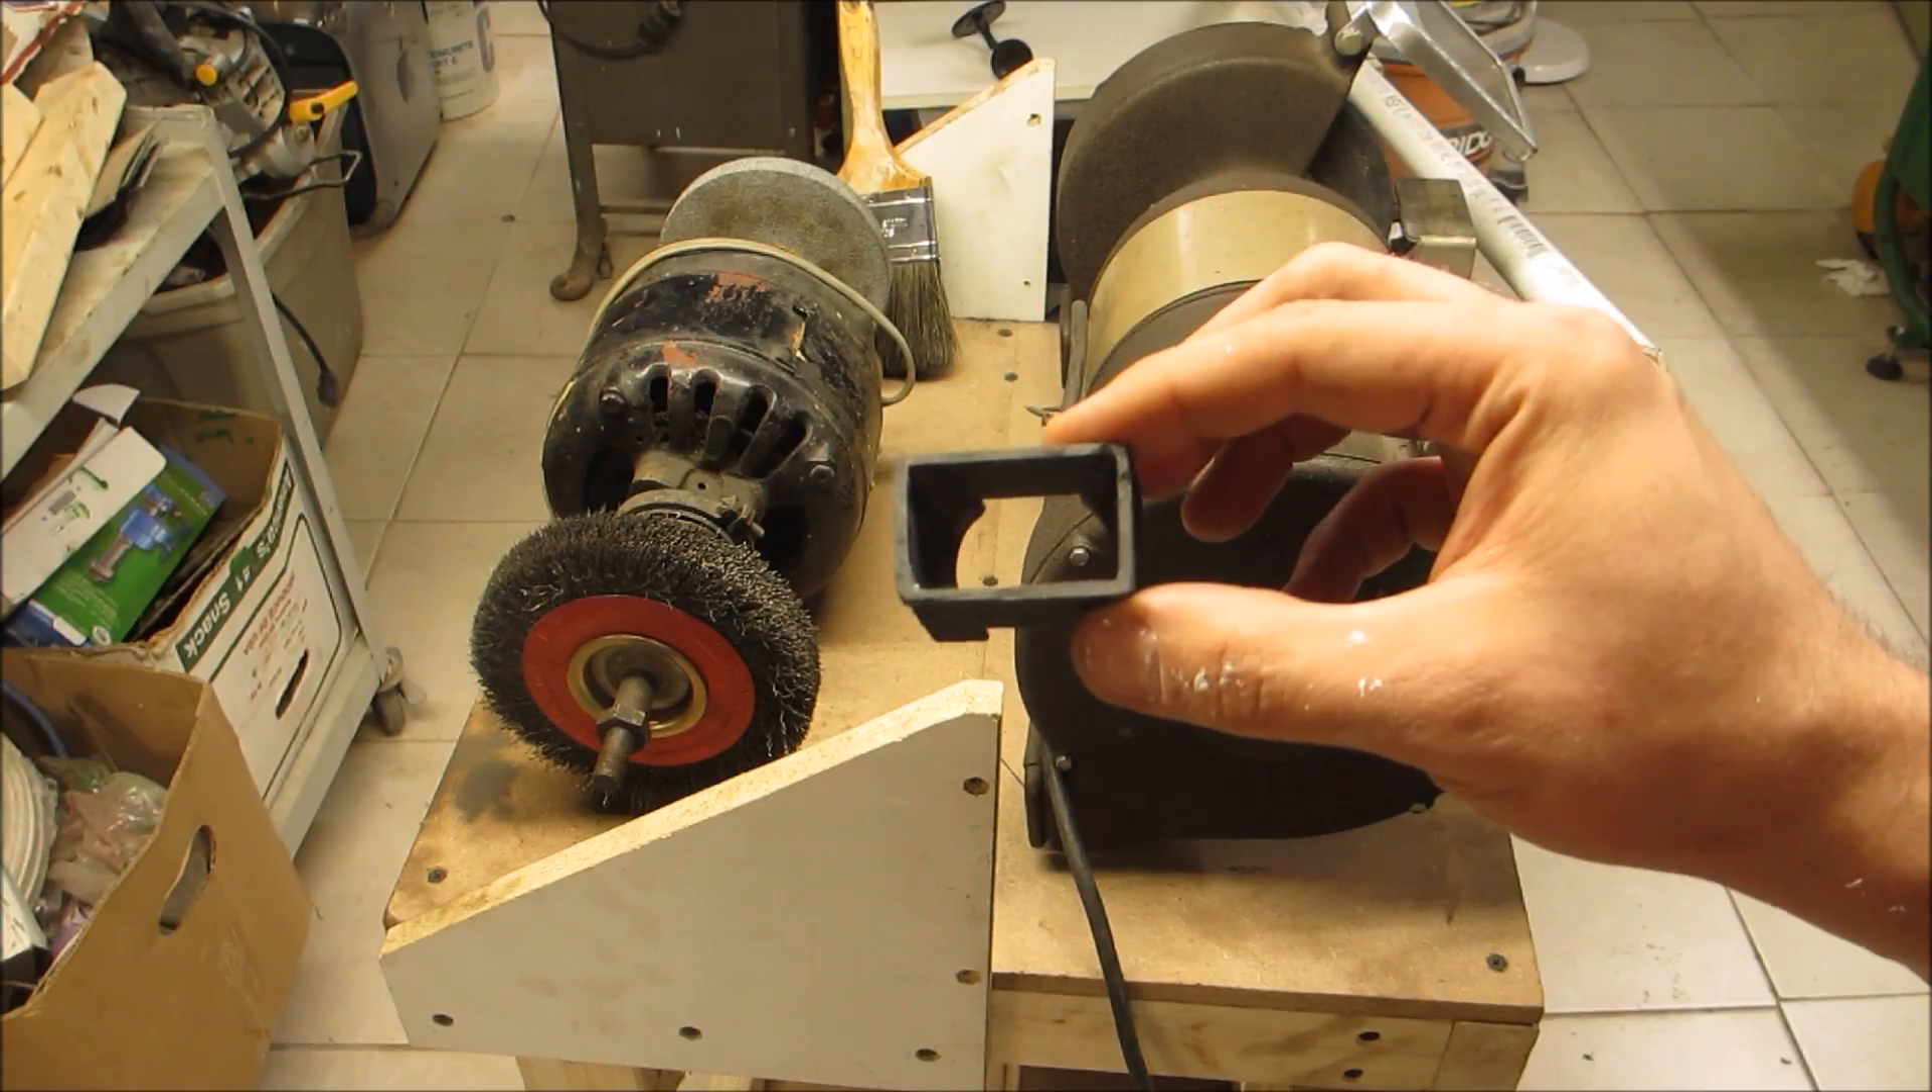I took the shielding off or the separator I should say.